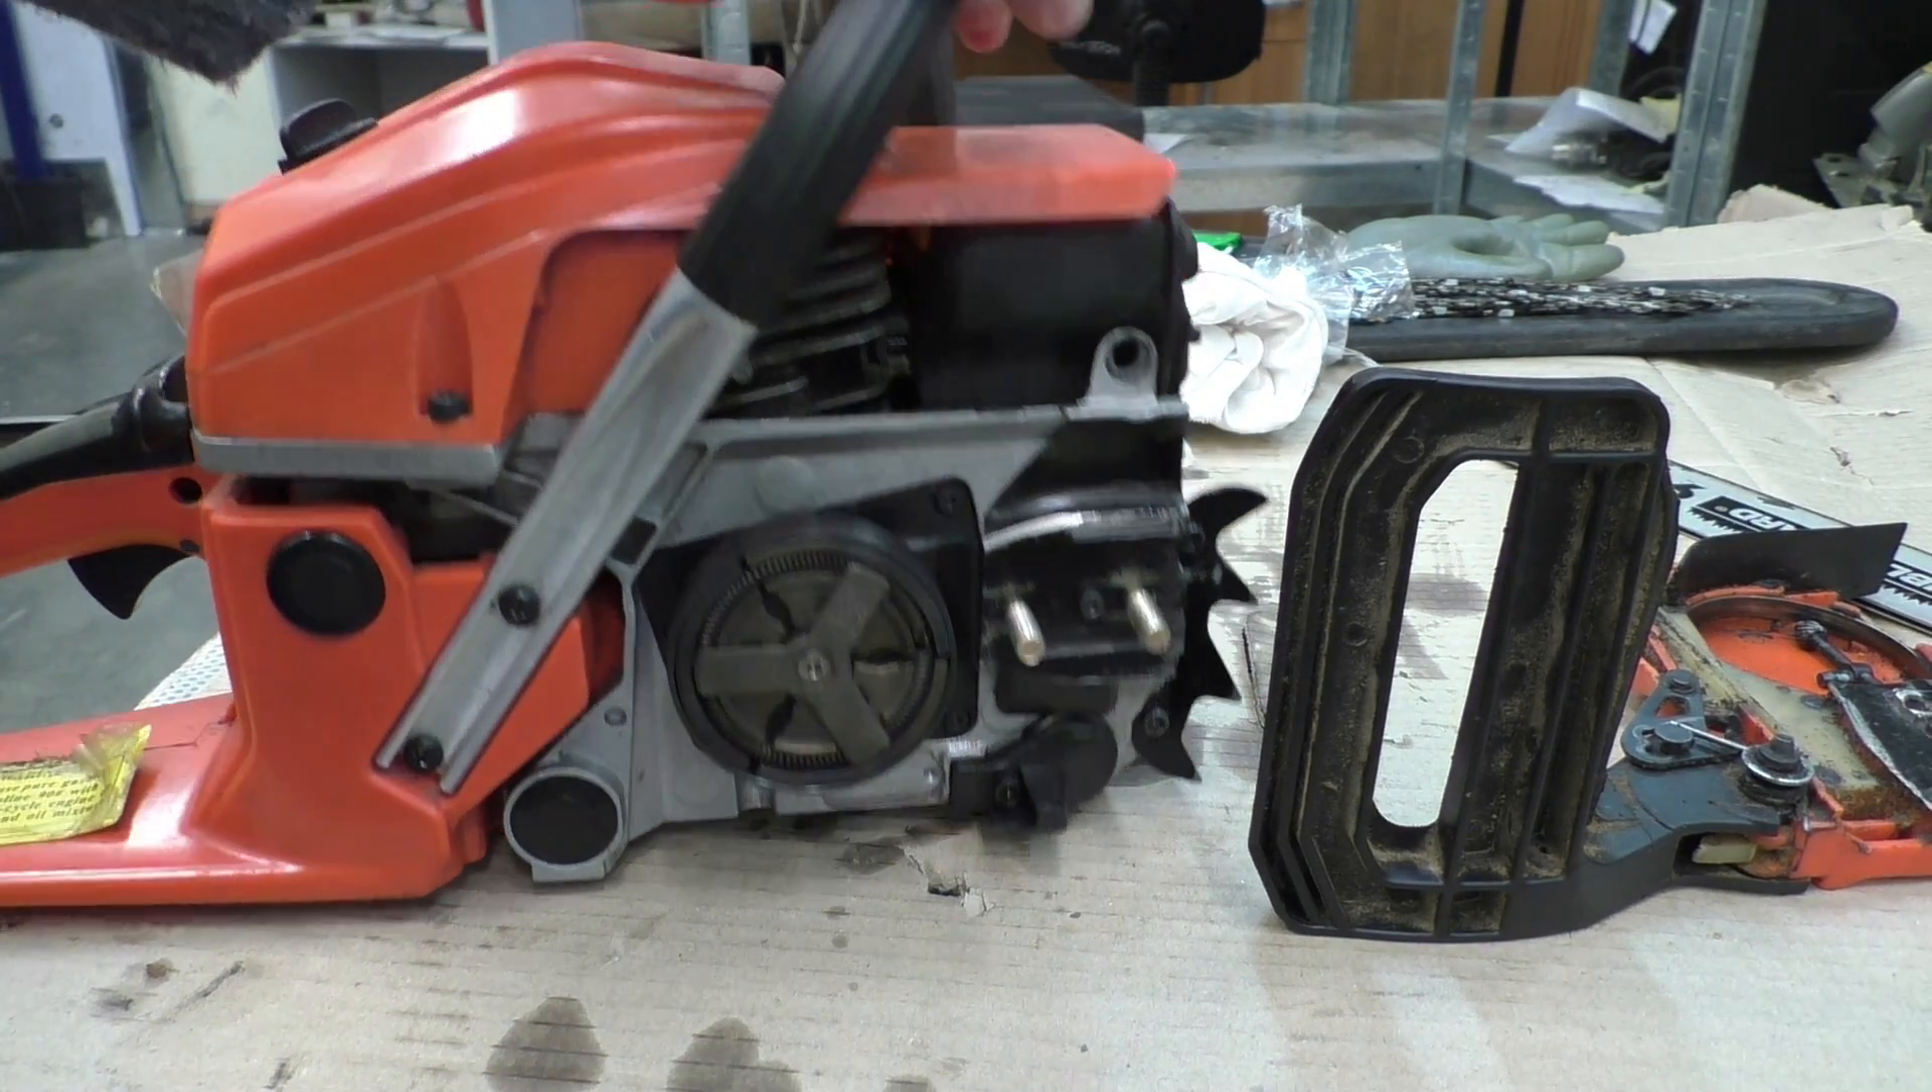Итак, шпильки, новые шпильки, фиксации шины стоят уже на месте.